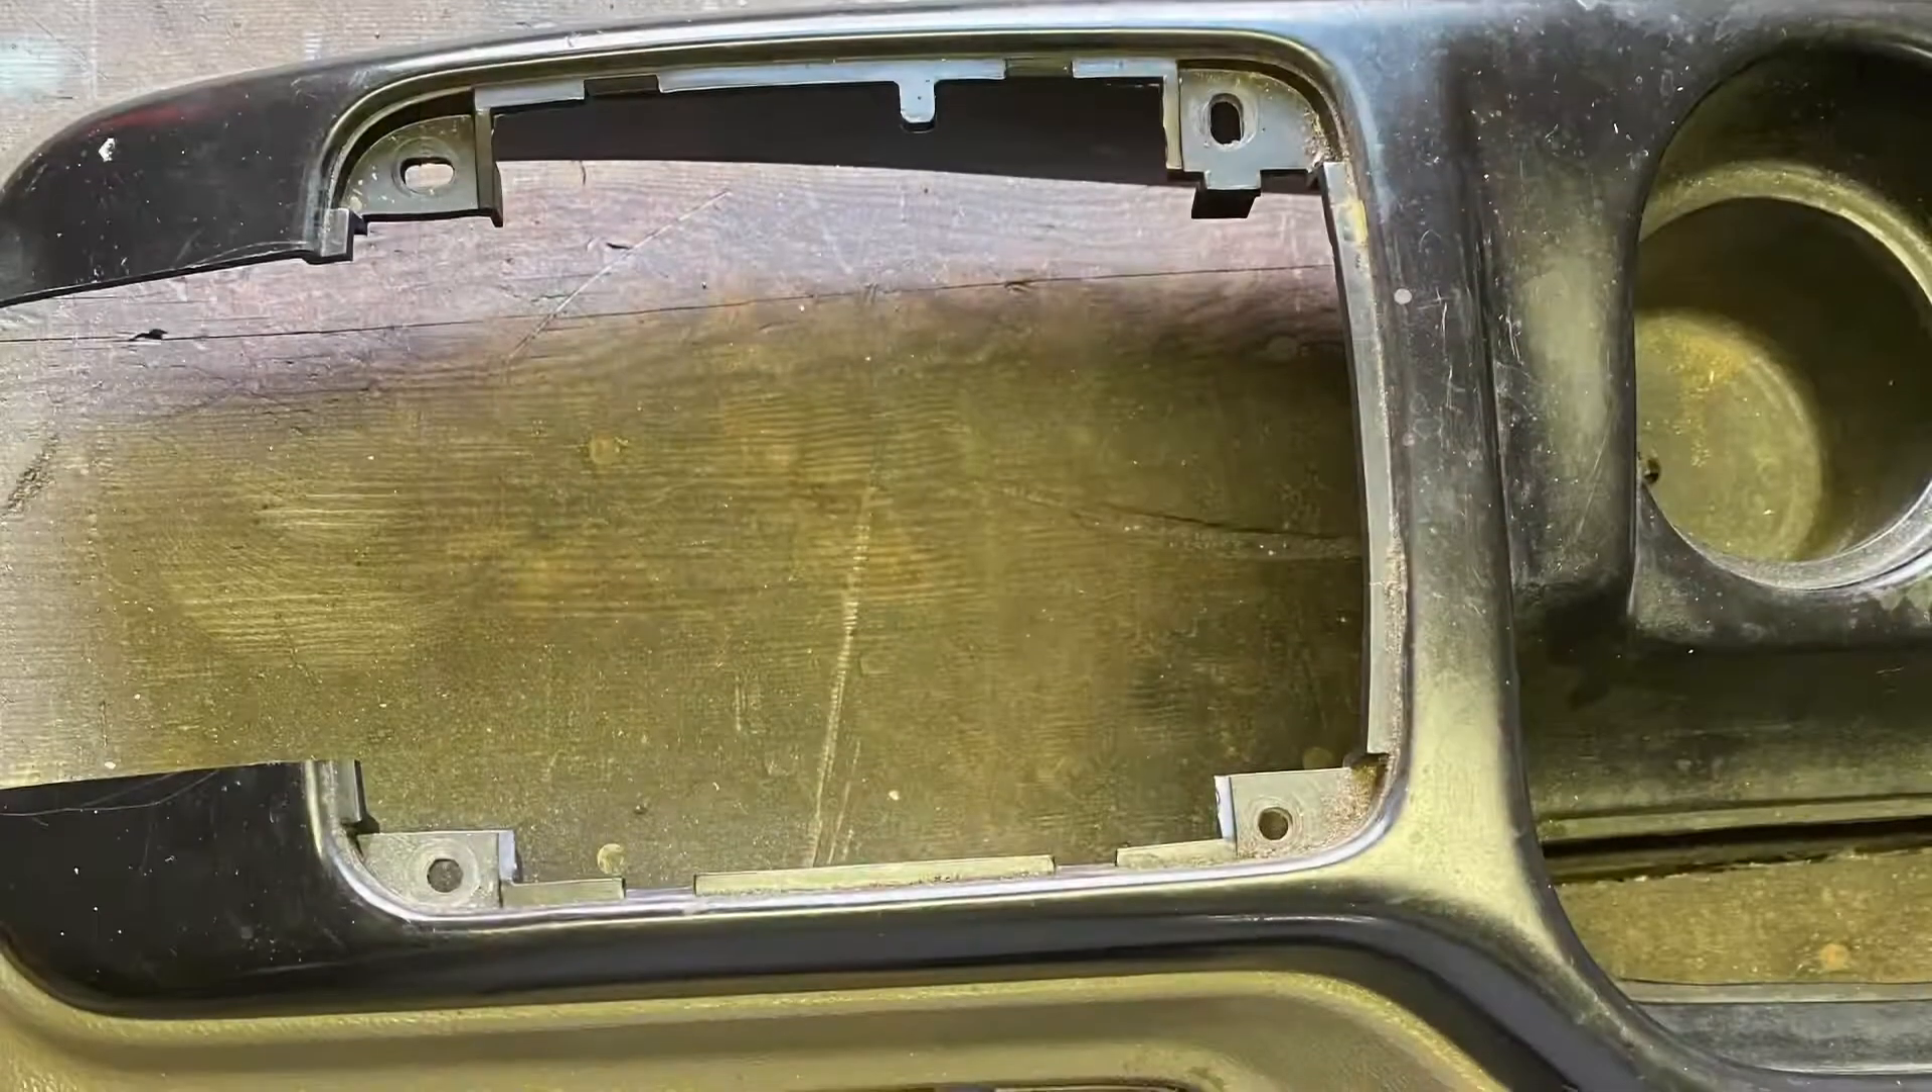Here's the factory console with the front section cut out and the middle removed.